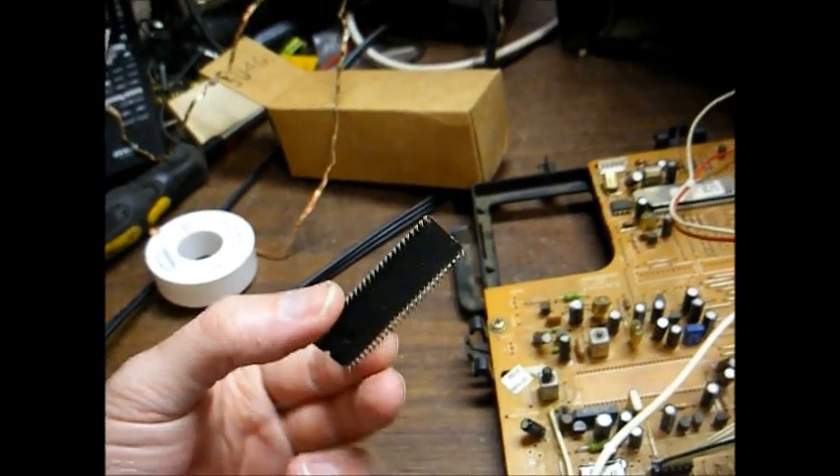And here's the old IC removed from the chassis.